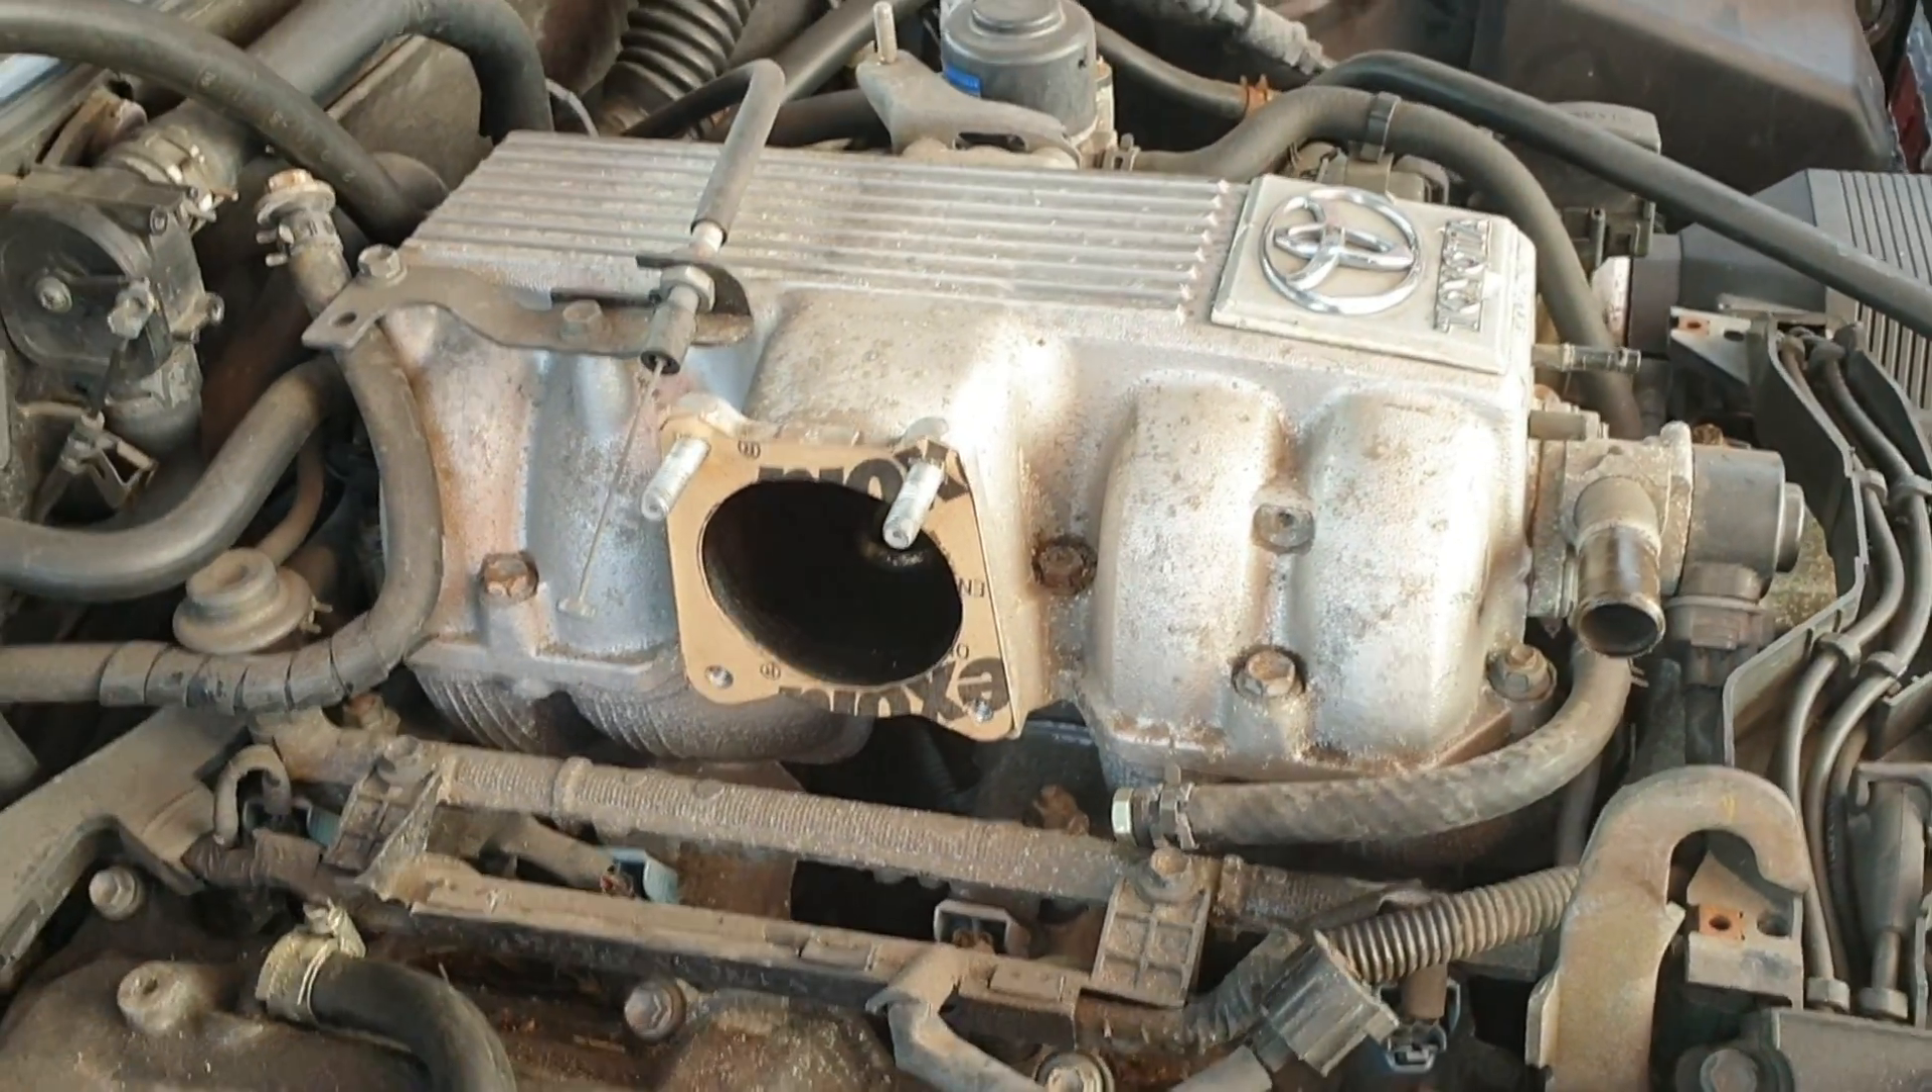There's a new gasket in place.